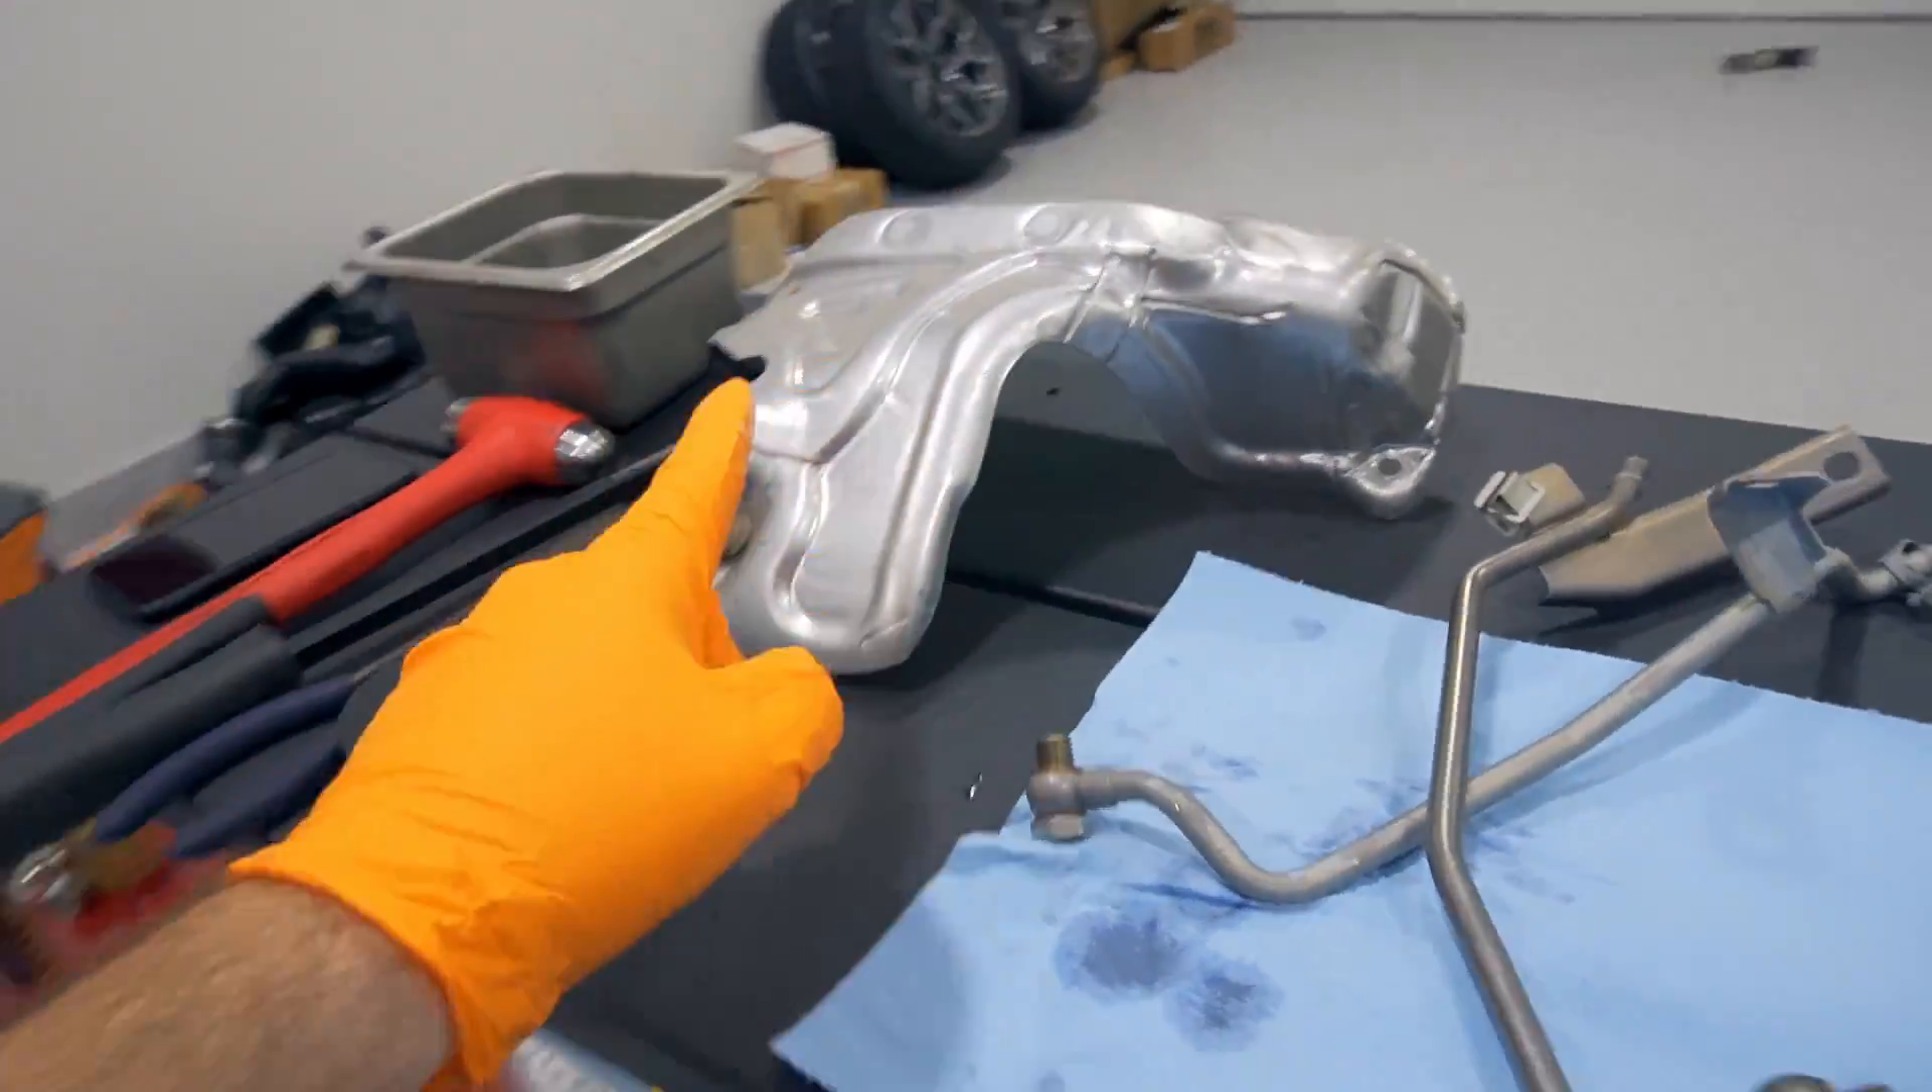As you can see I got the heat shield off without mangling it.